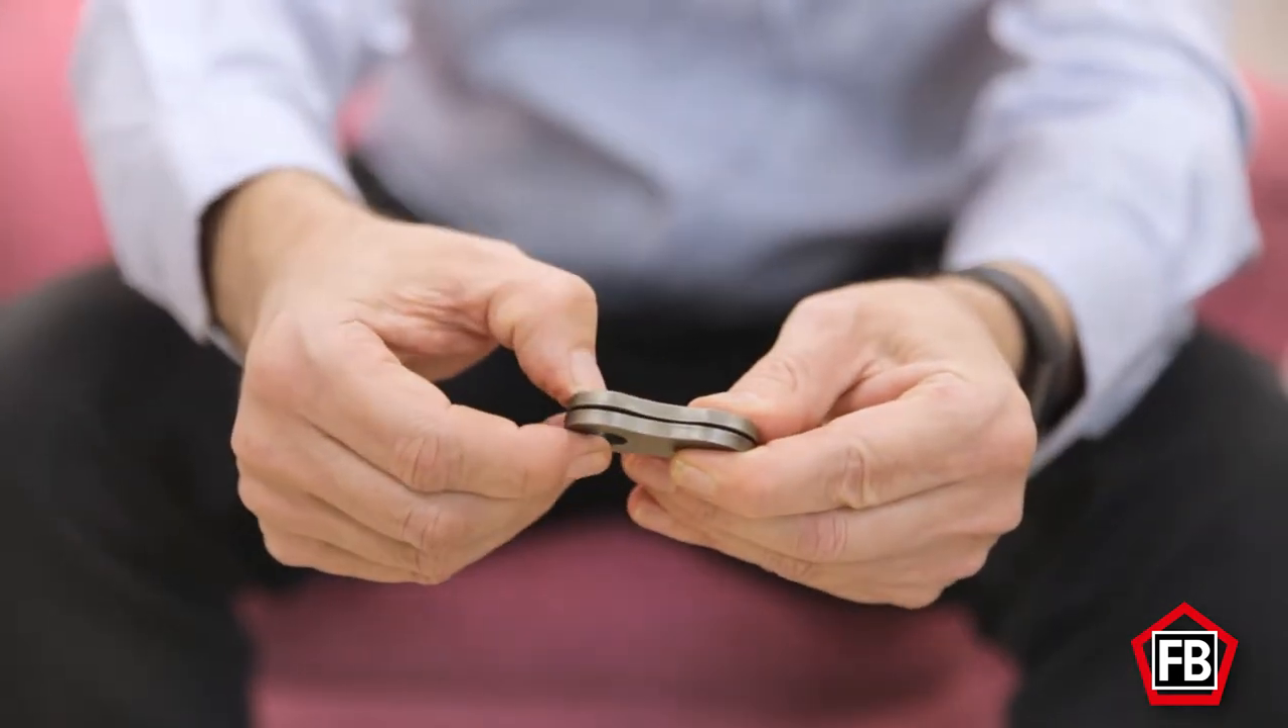You can see that when you put two leaf chain links together that there's some gap and they don't sit completely flat against each other.